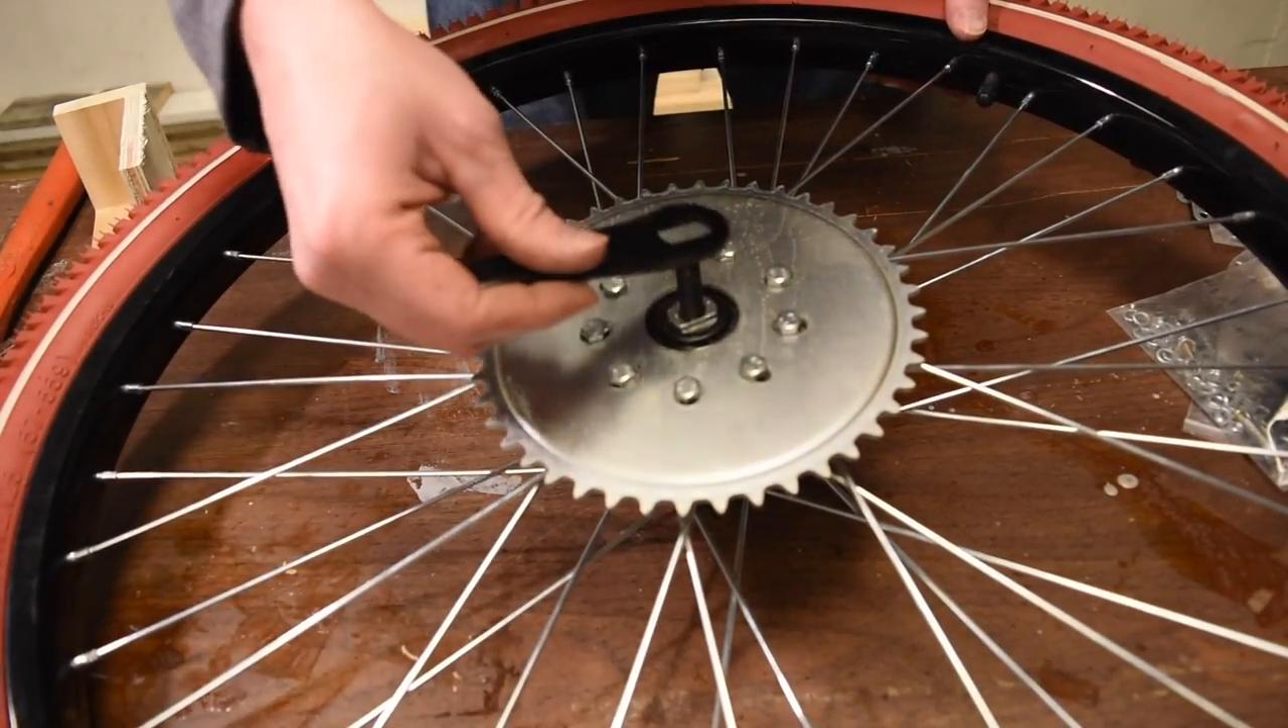So it's taking me some time but I finally got this sprocket on.